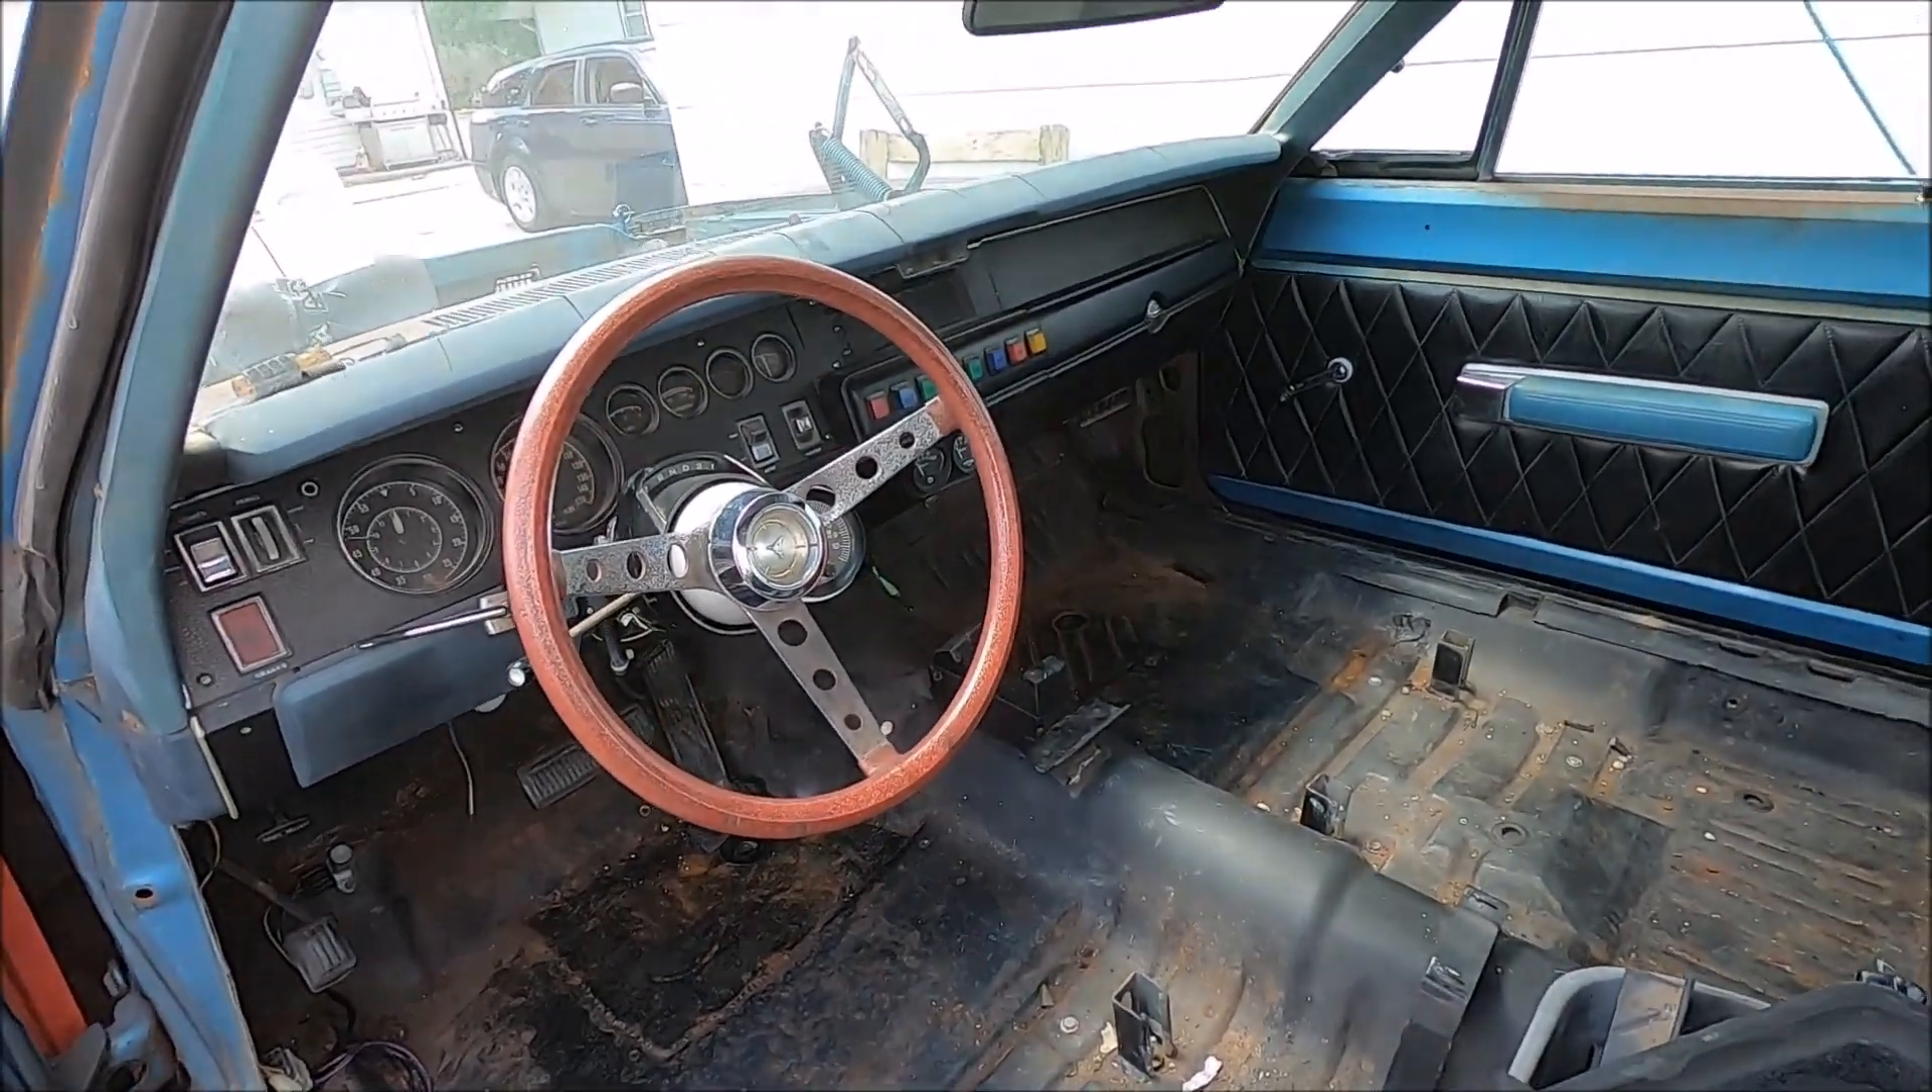So, as you can see, in the last part, Jezebel is pretty barren. We still got to take the dash and everything apart.